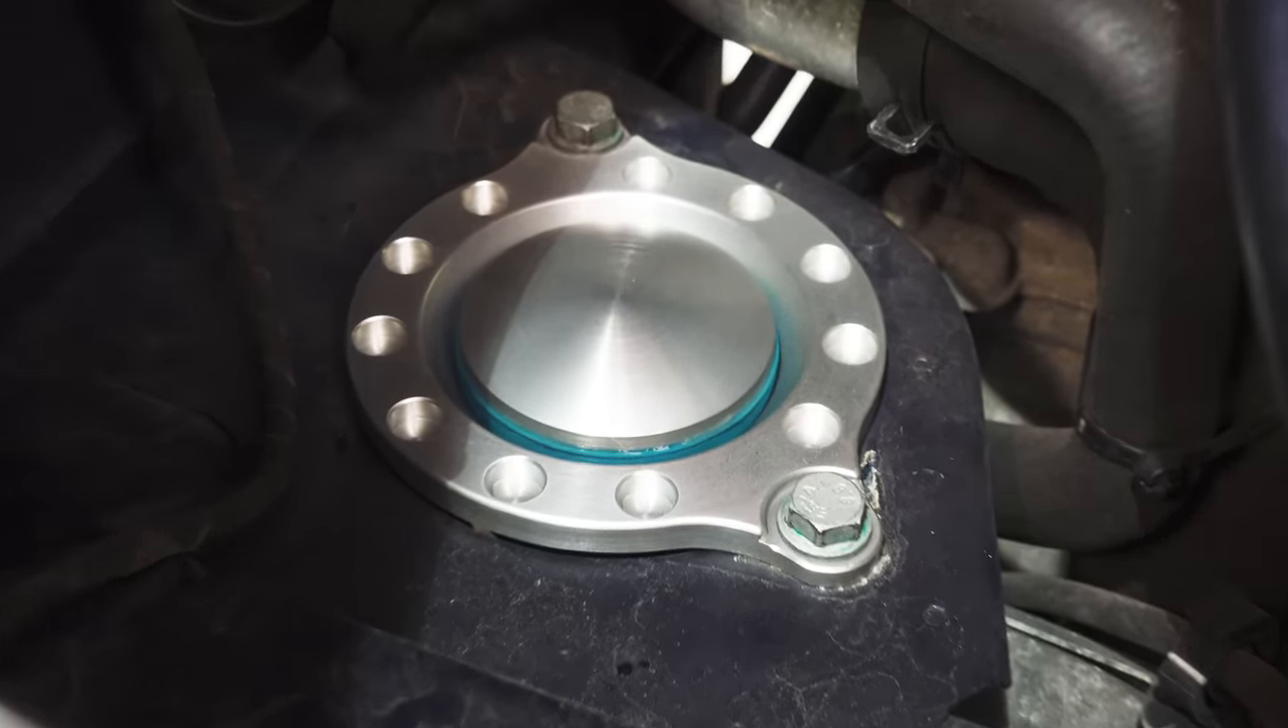The new mounts were fitted, and looked pretty cool in place.